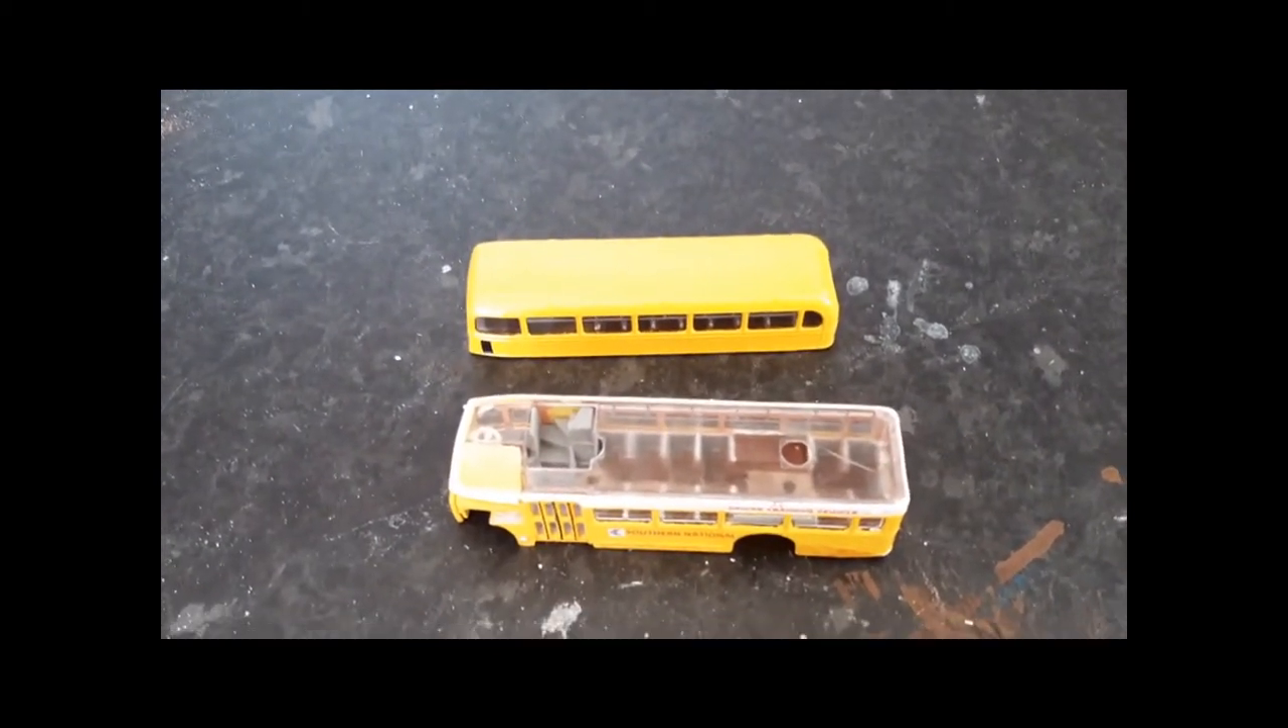OK, now we have our two halves completely assembled, ready to join together.